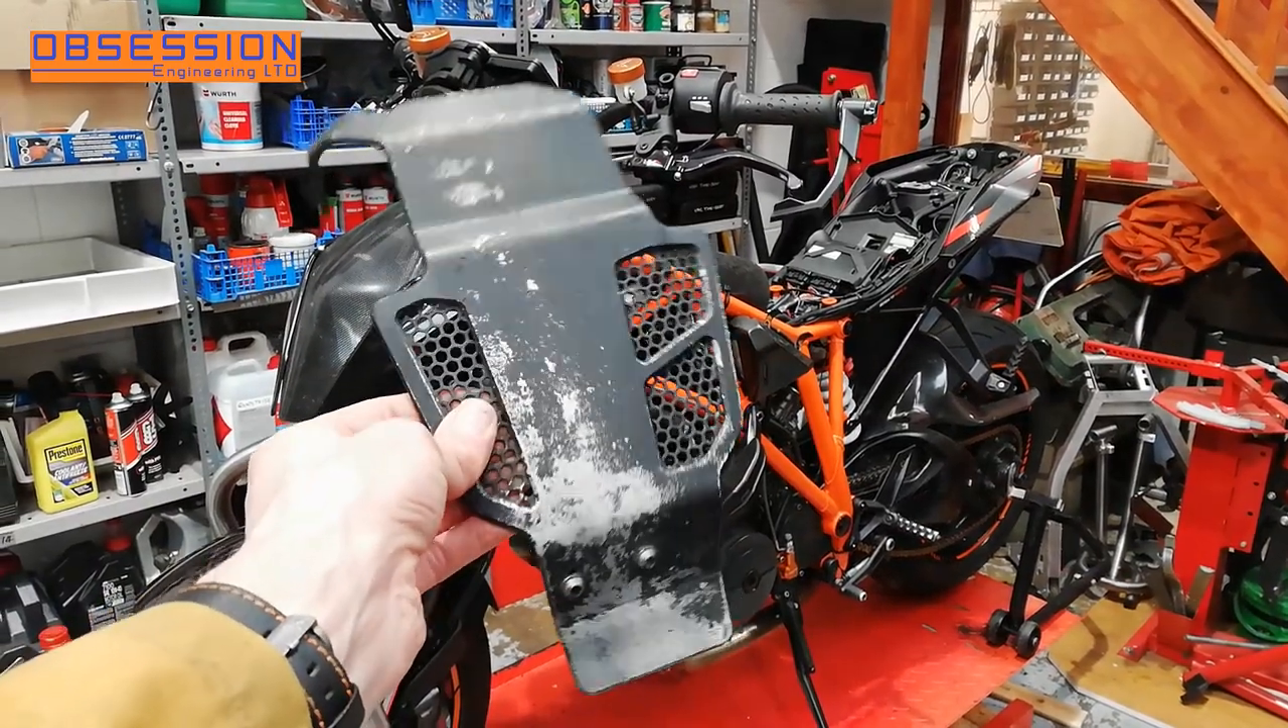I still have a sump guard to put on.